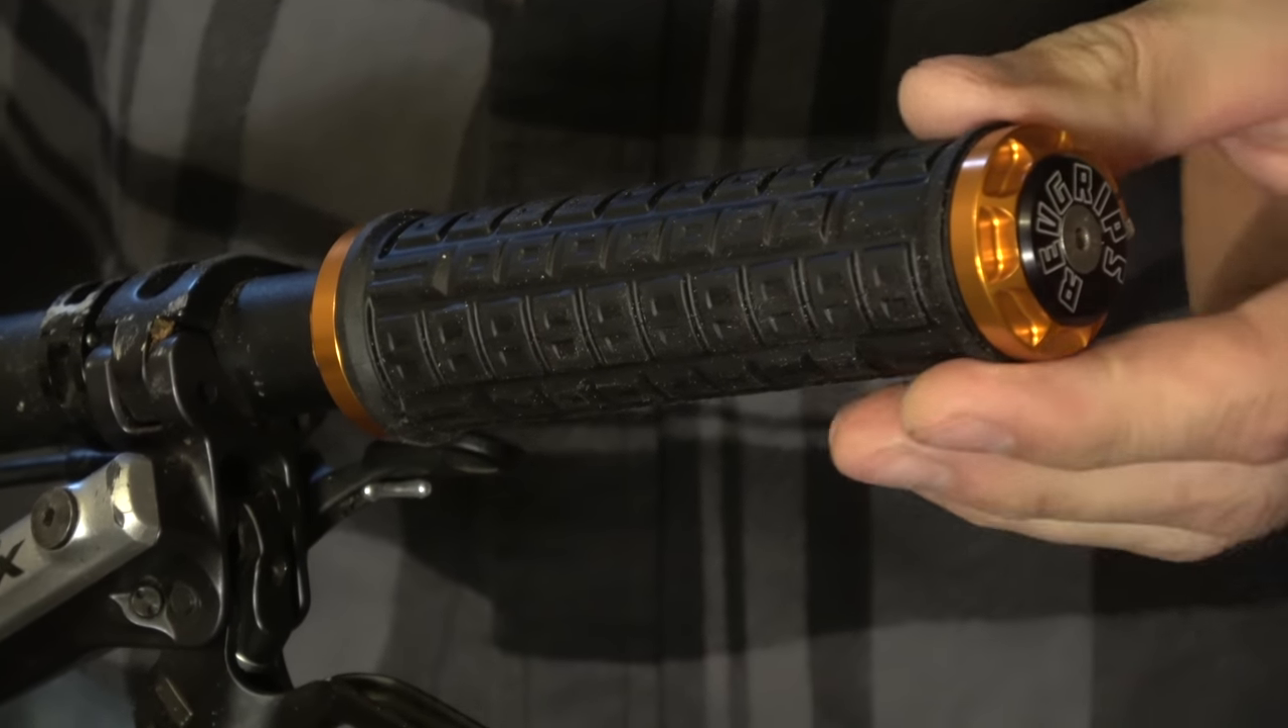Now we have the grip fully installed, there's no space here. This gap here with the washer and the grip is nice and tight, make sure there's no space on either end and you can actually see a little bit just from me holding it that it will actually move.